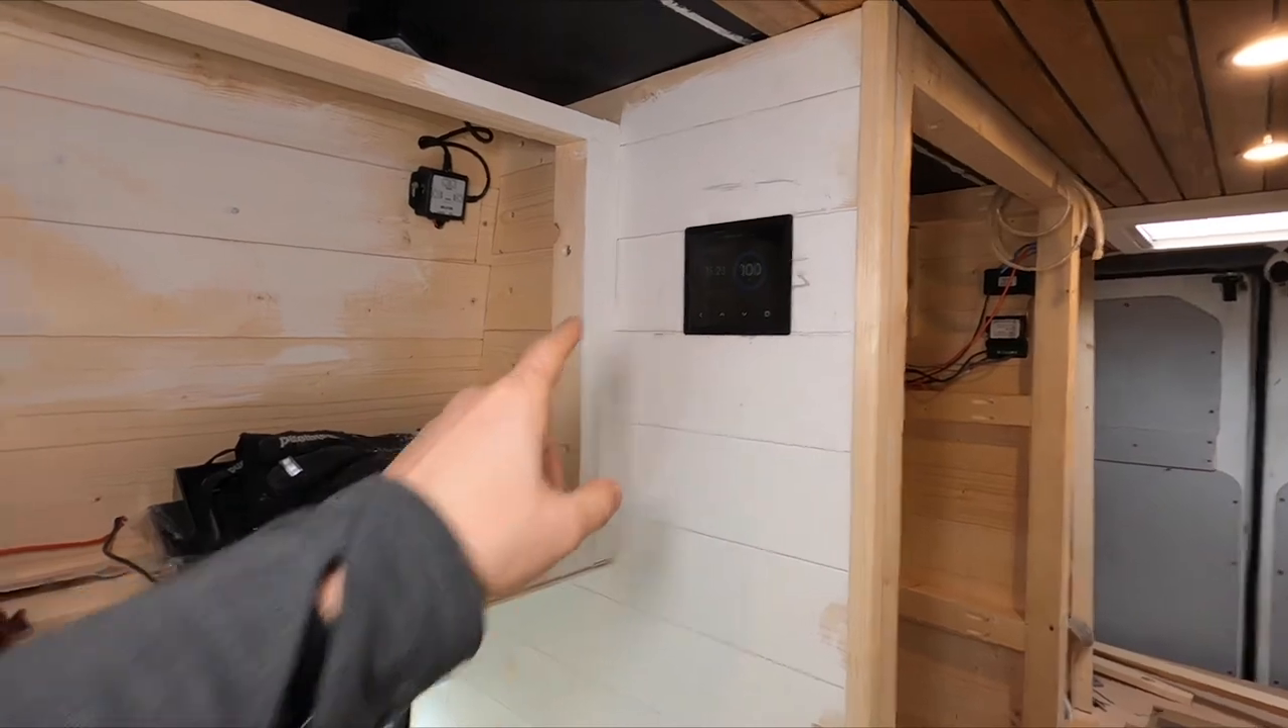The screen is now fully installed there.